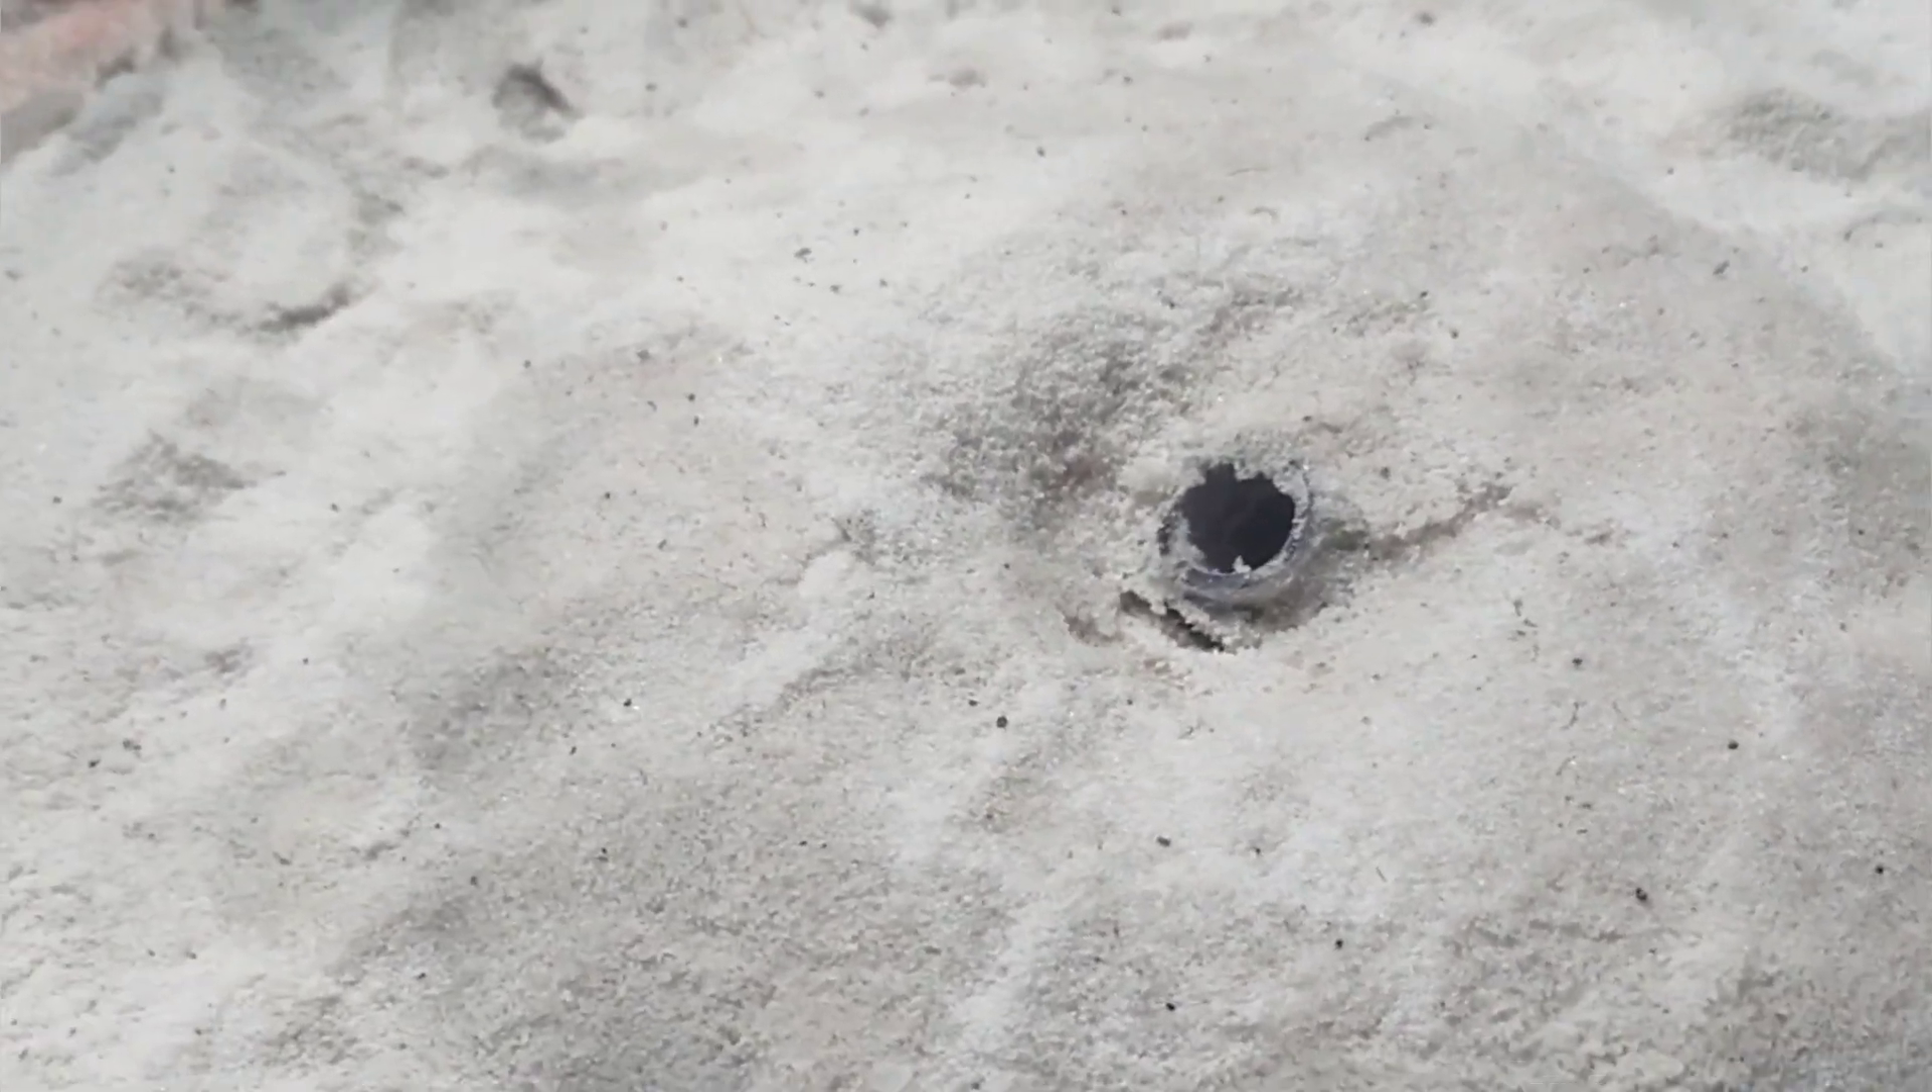As you may notice, though, part of the connection tube is still sticking out.